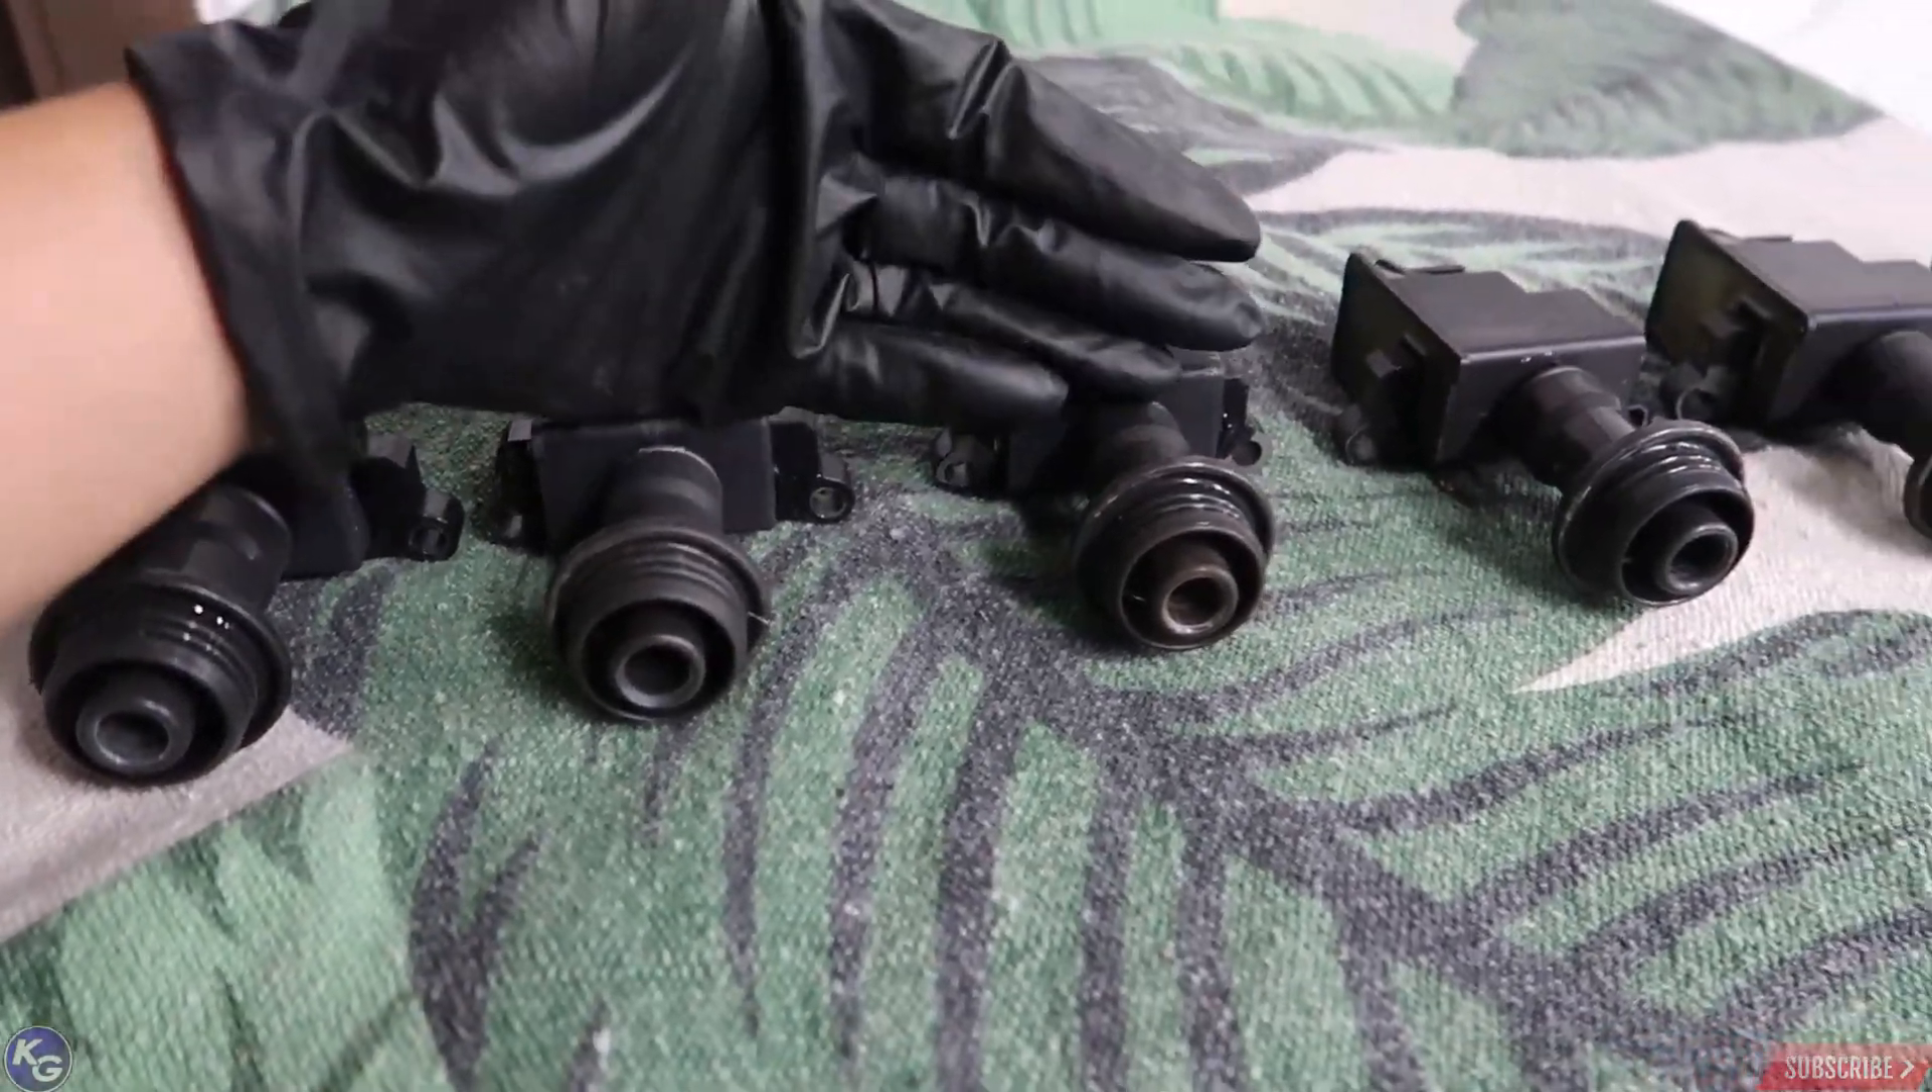Alright guys, so we went ahead and removed the coil packs.